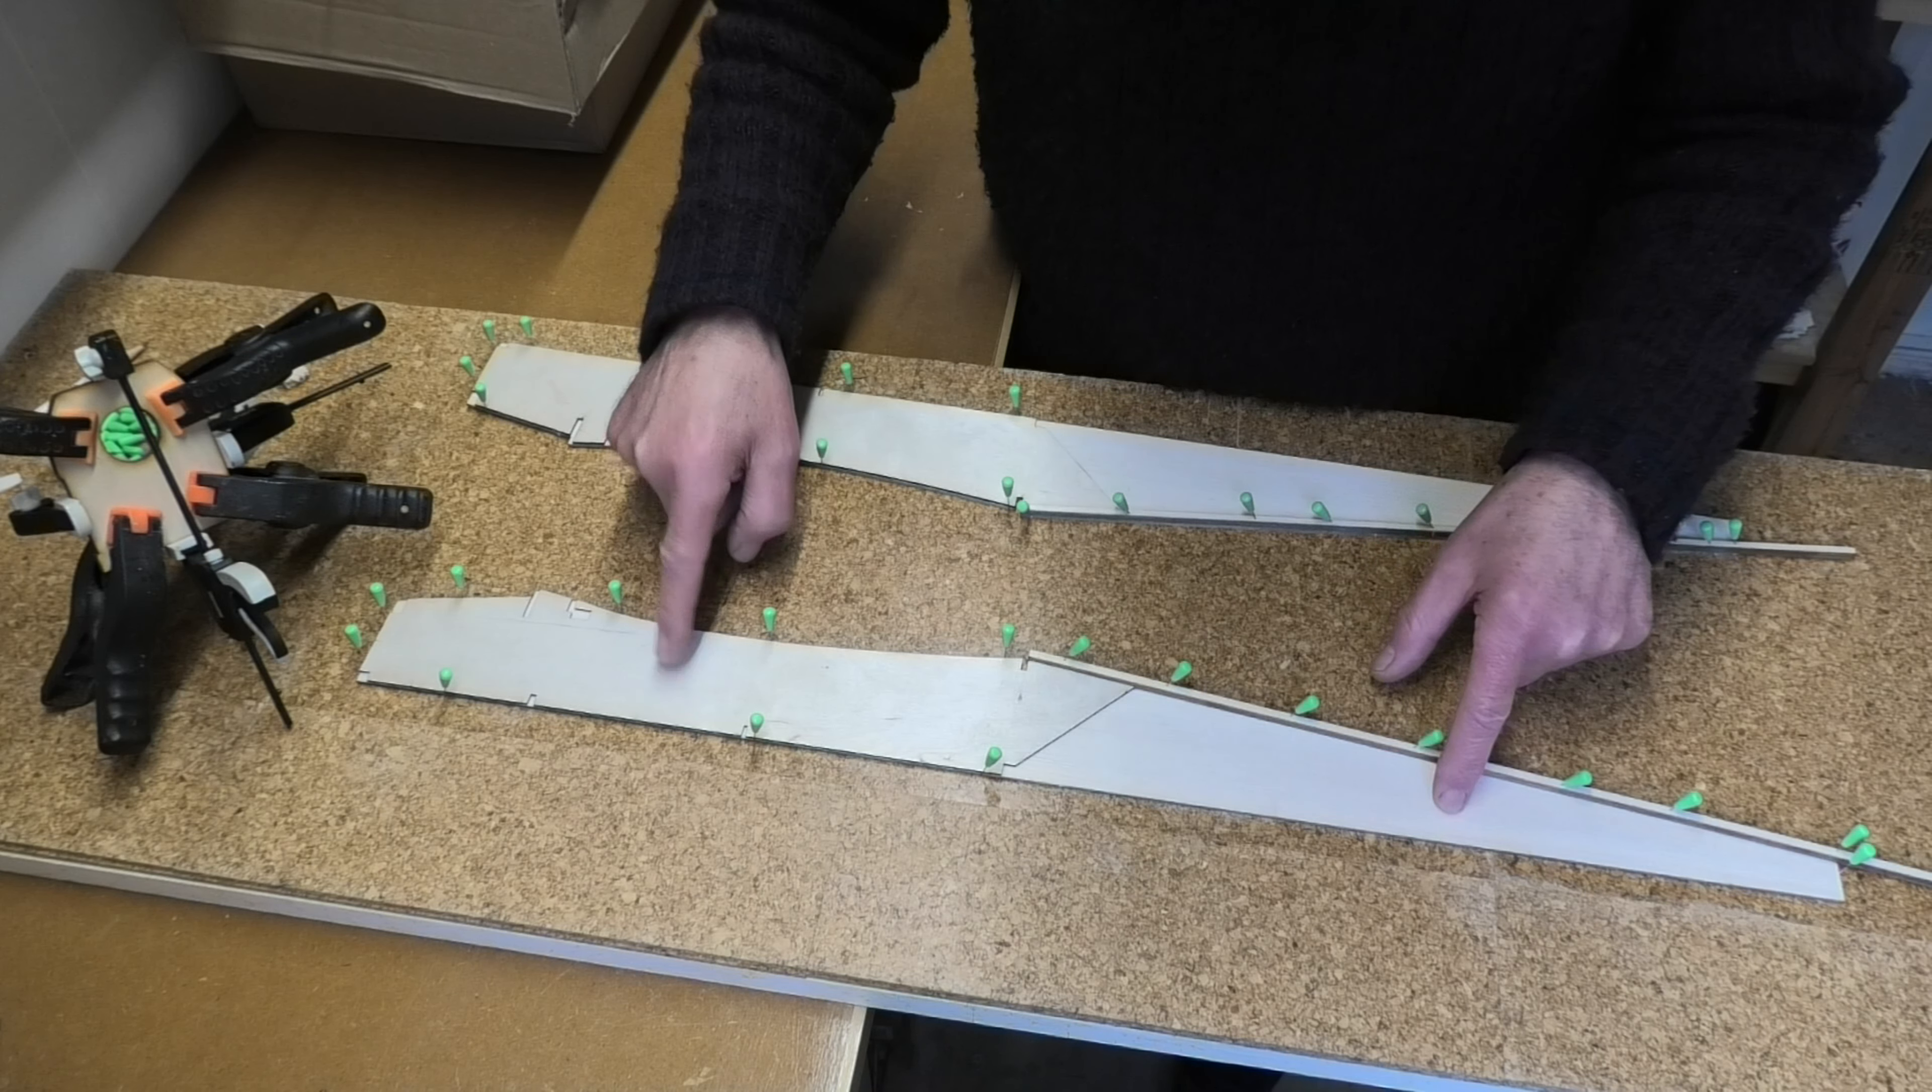The first thing to do is to add doublers to the fuselage sides and I've done both sides.